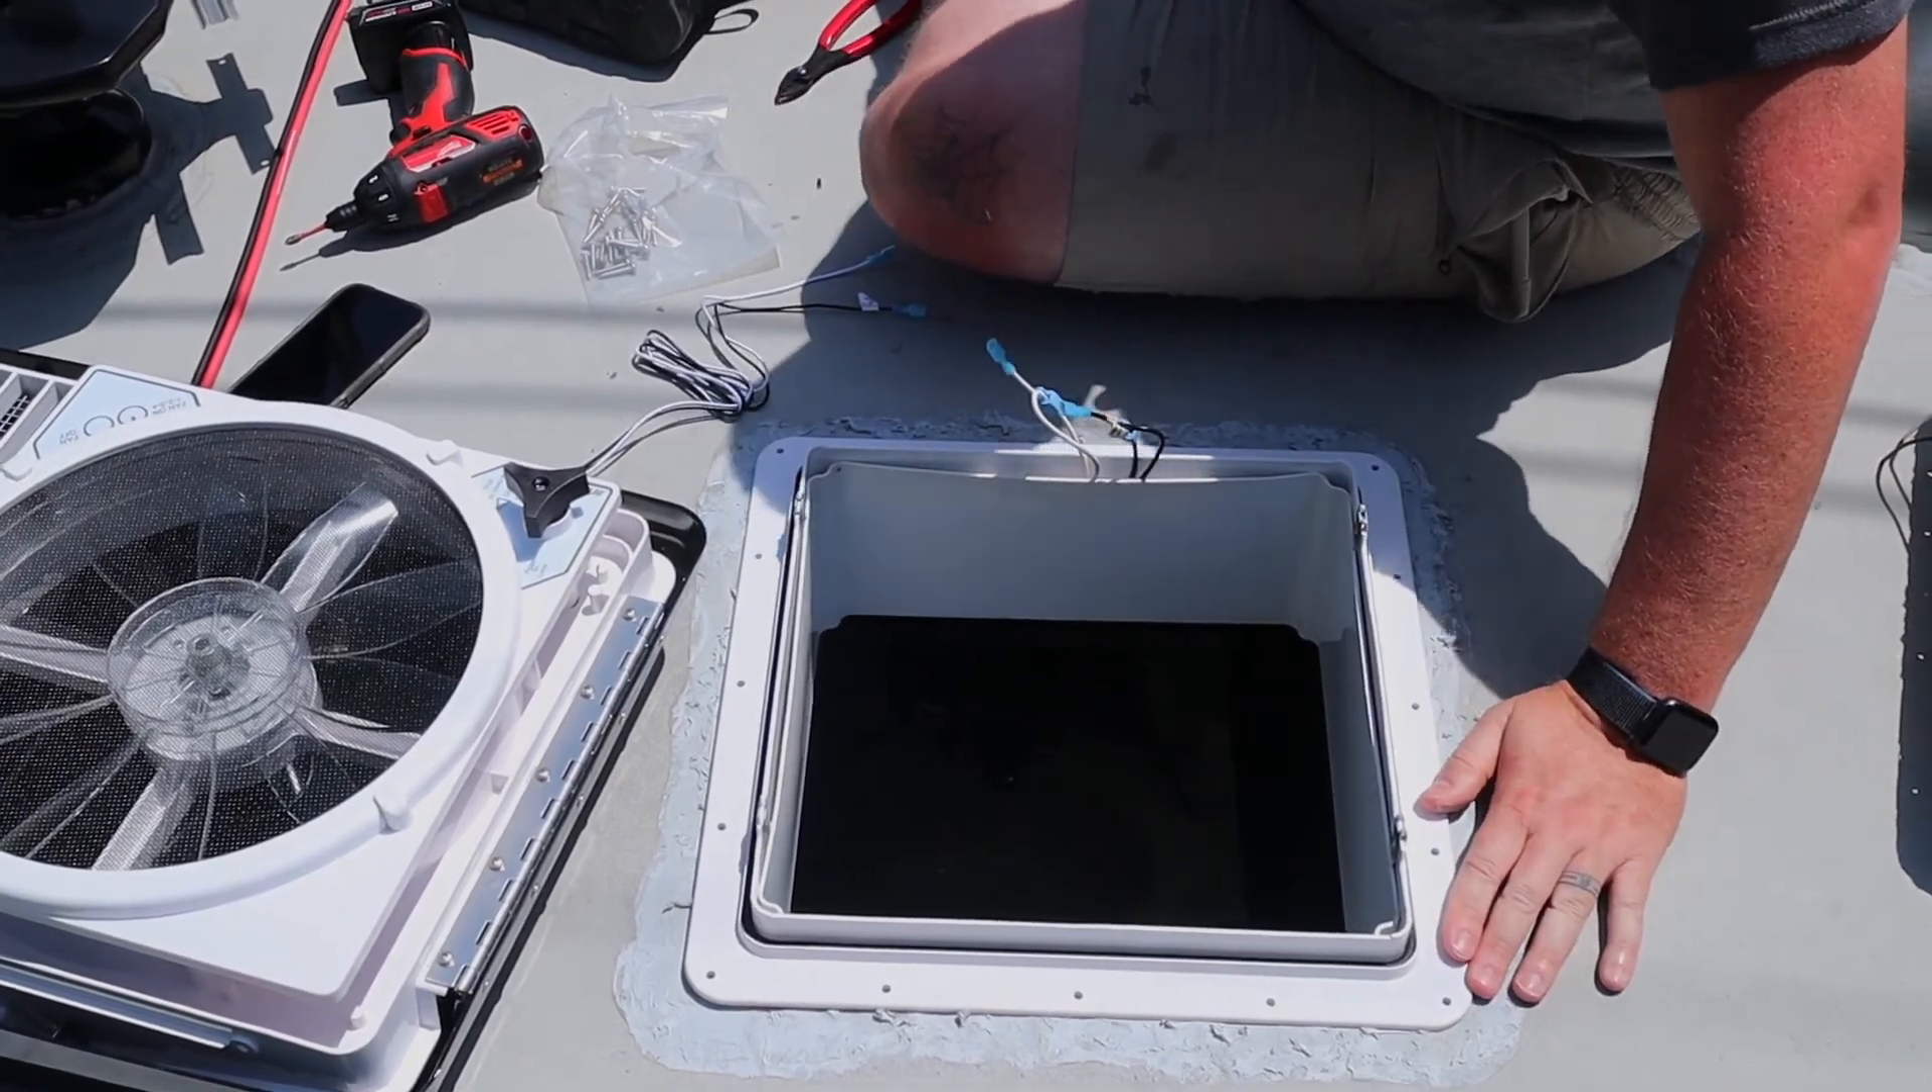Next, we're going to take this rooftop flange and make sure it fits over the current hole. It seems to be a perfect fit.